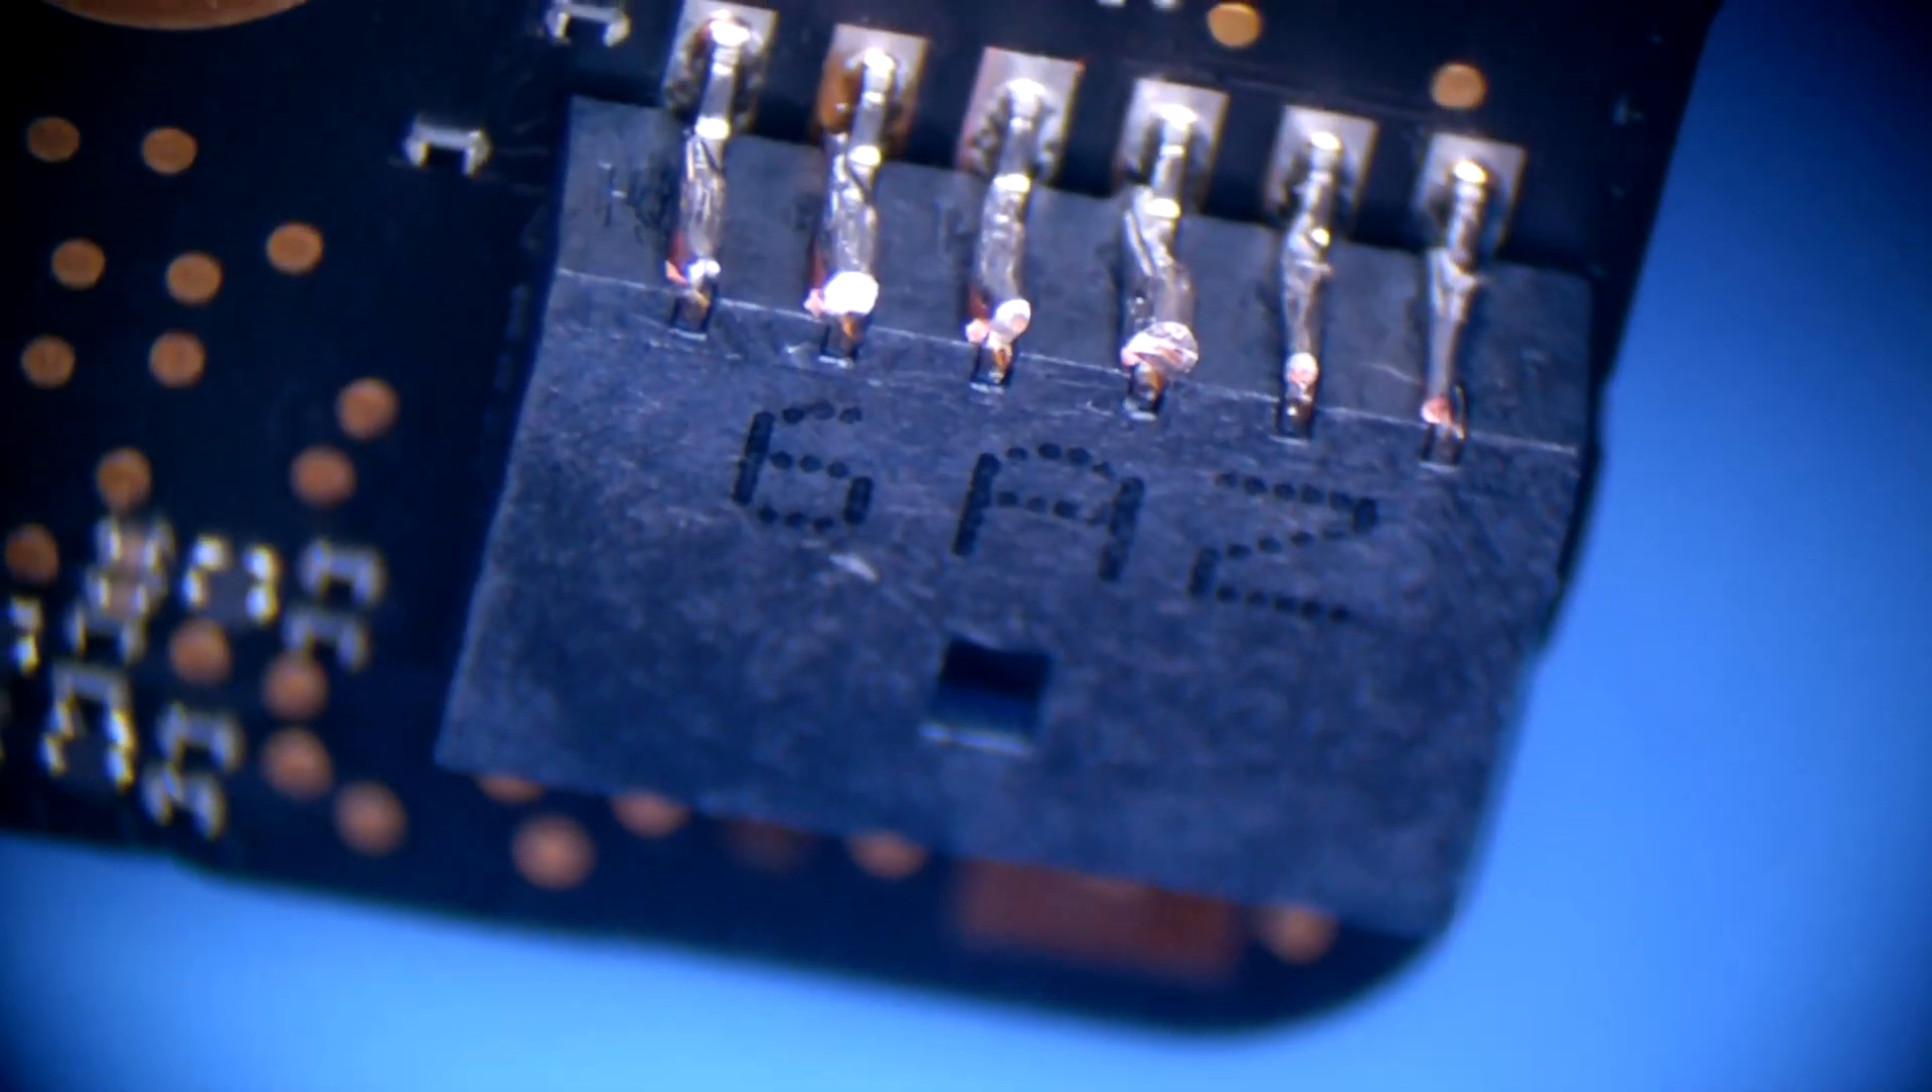I just reinforced these pins with thick wire soldered some thick wire on on on top as you can see.